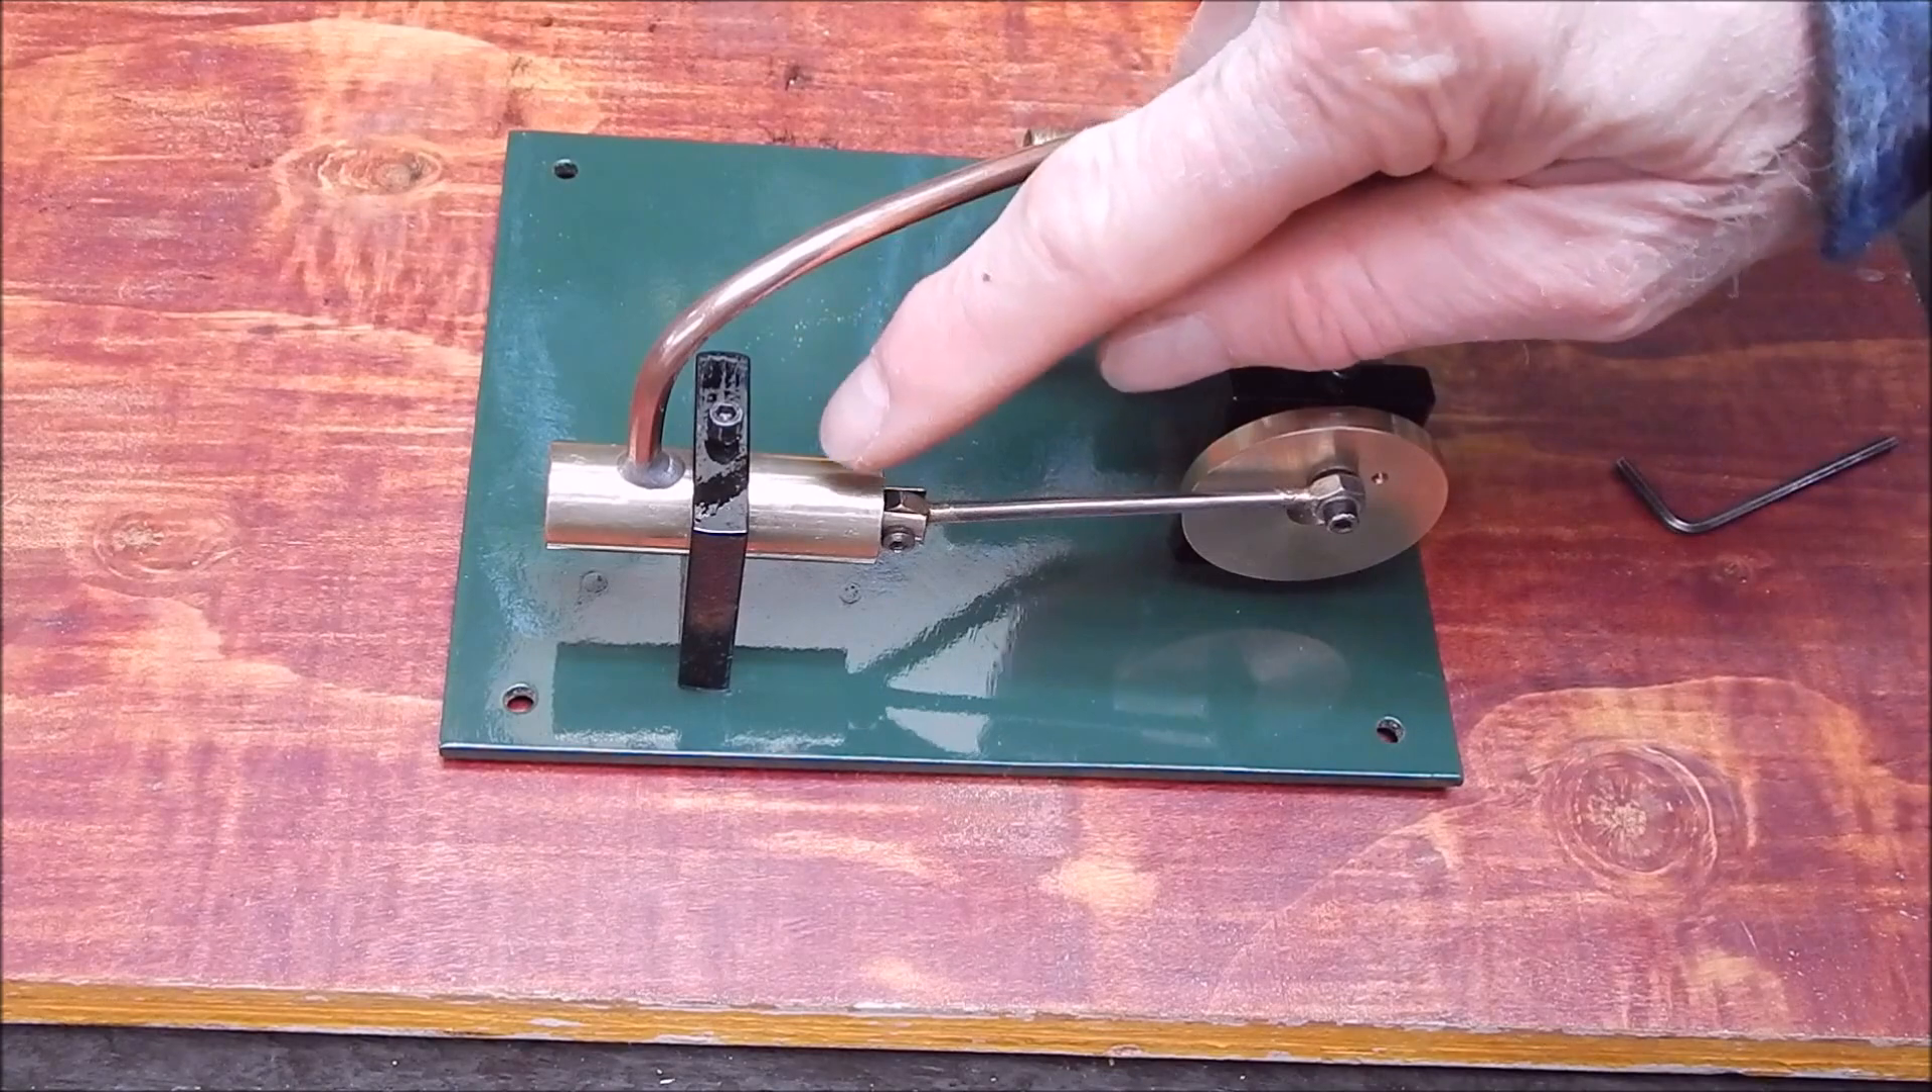As you can see I've done away with two mounts here I've just got one vertical riser now and that should be all it needs.